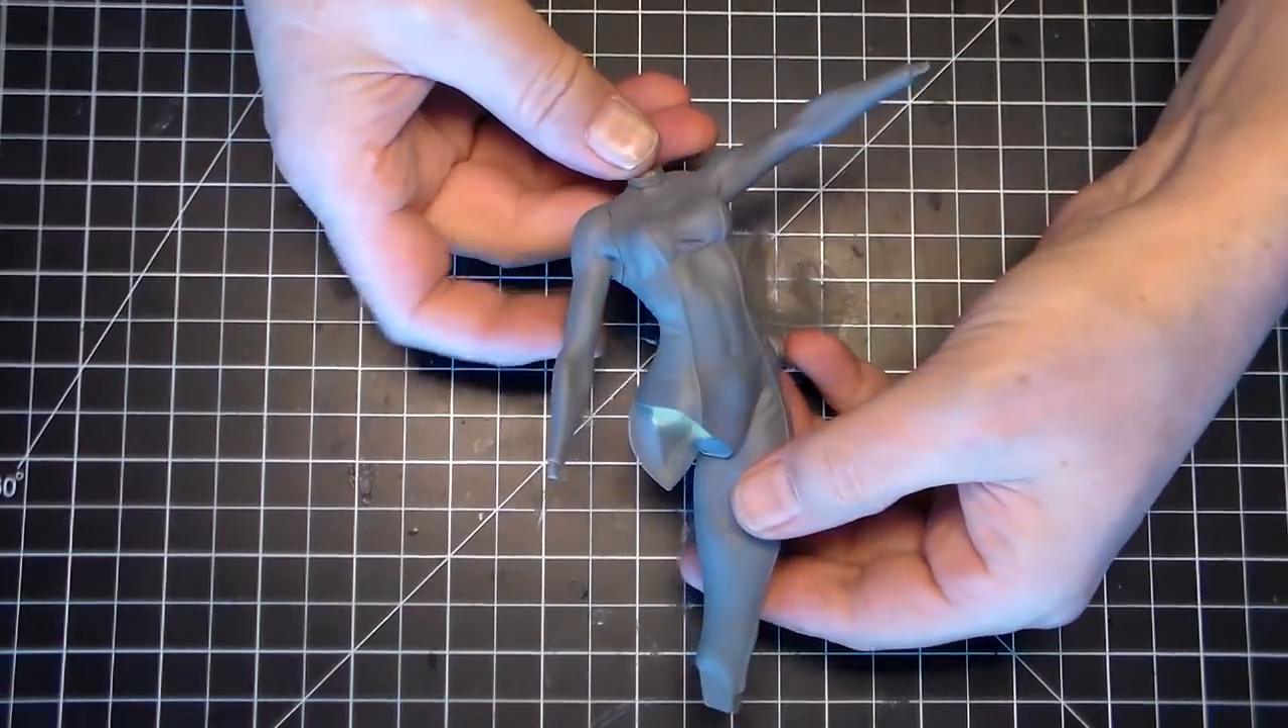Got the arms sanded down and then got them glued to the main body.